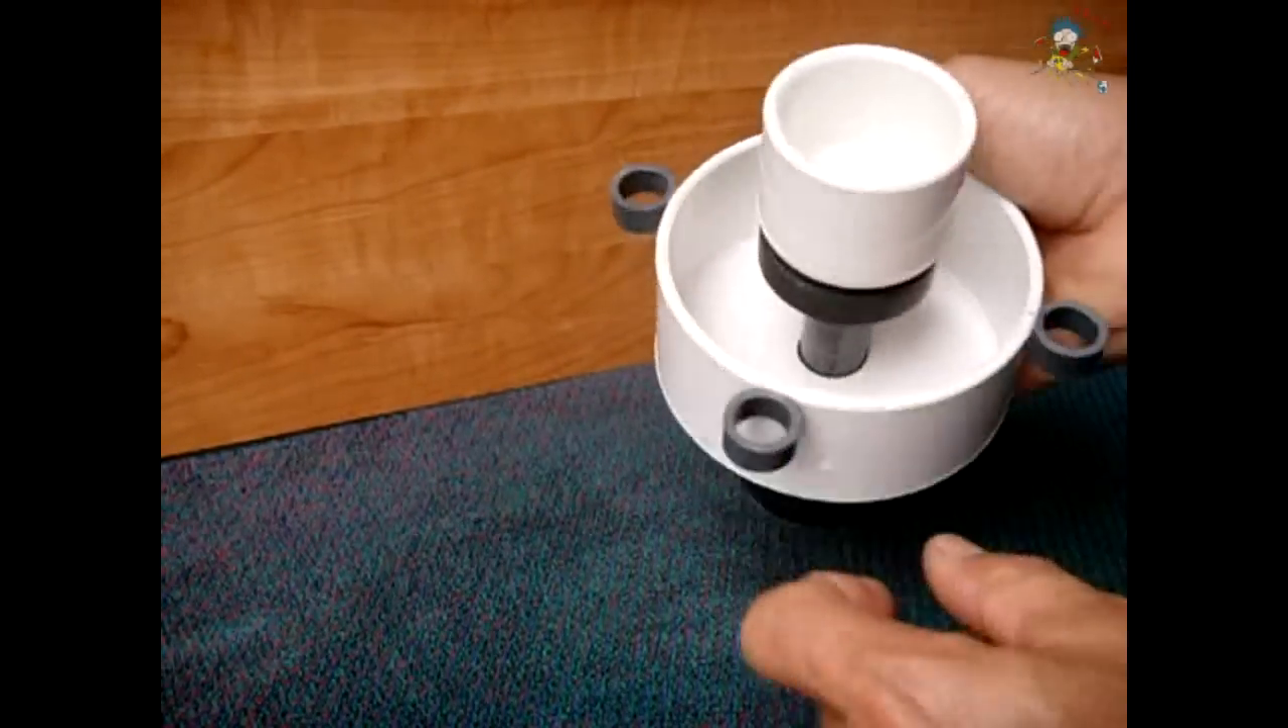Using PVC cement and primer, I glued each ring to the upper edge of the cap.